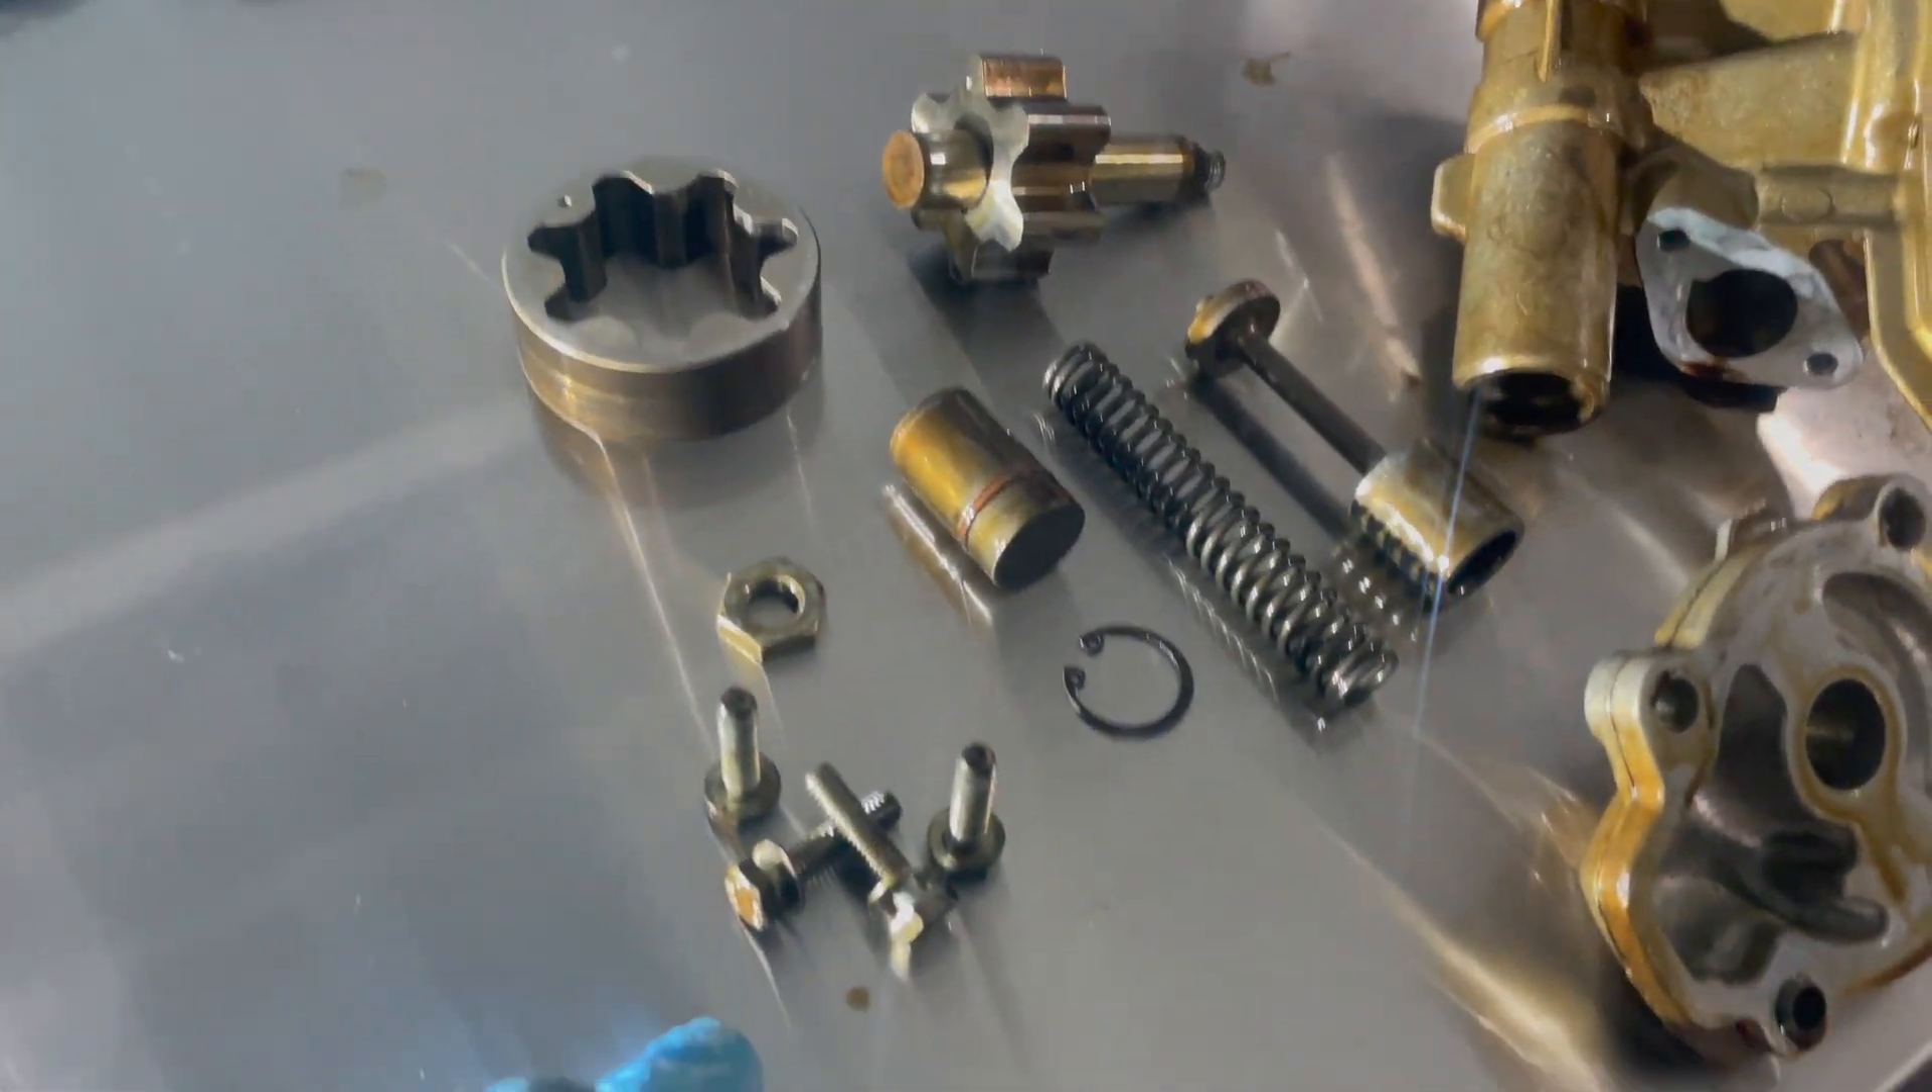Here's the oil pump fully disassembled.